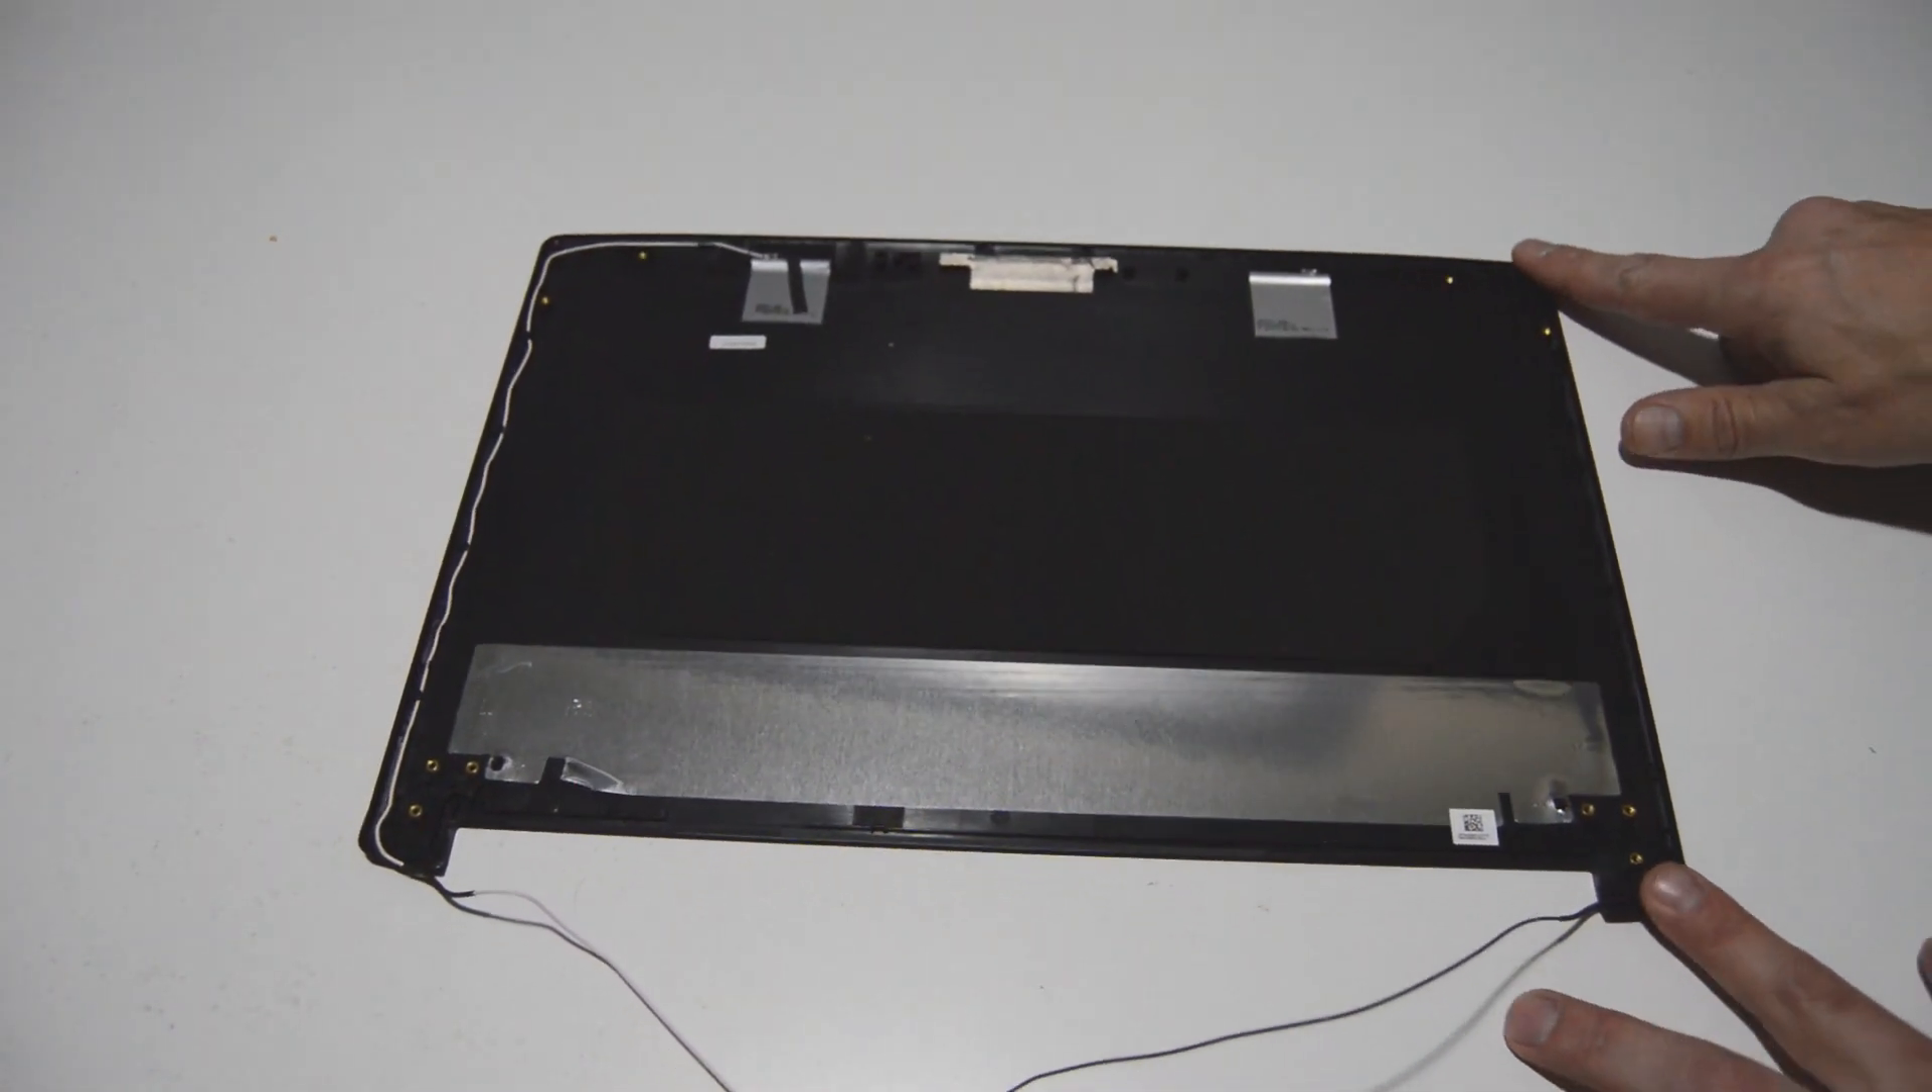All right, so we're down to the plain back cover with the Wi-Fi antennas. And this computer is basically fully disassembled.